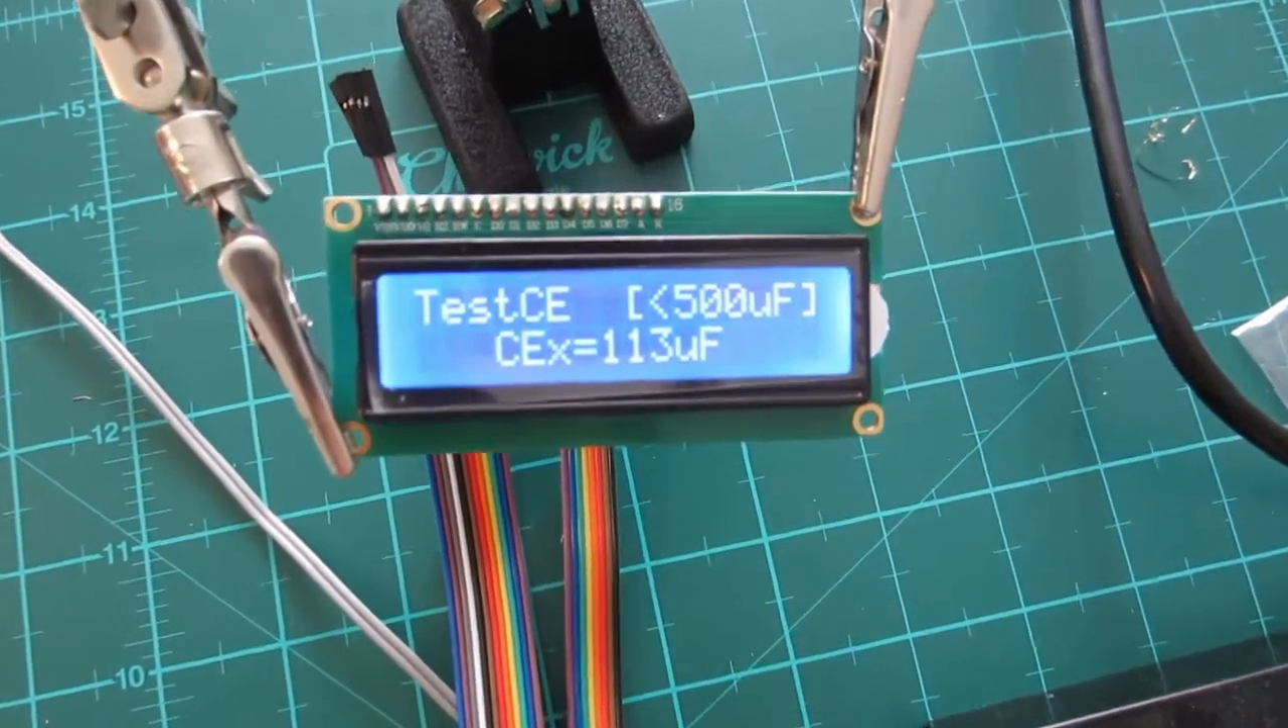So, I managed to, ah, hook up my, my LCD with, ah, some ribbon cable.